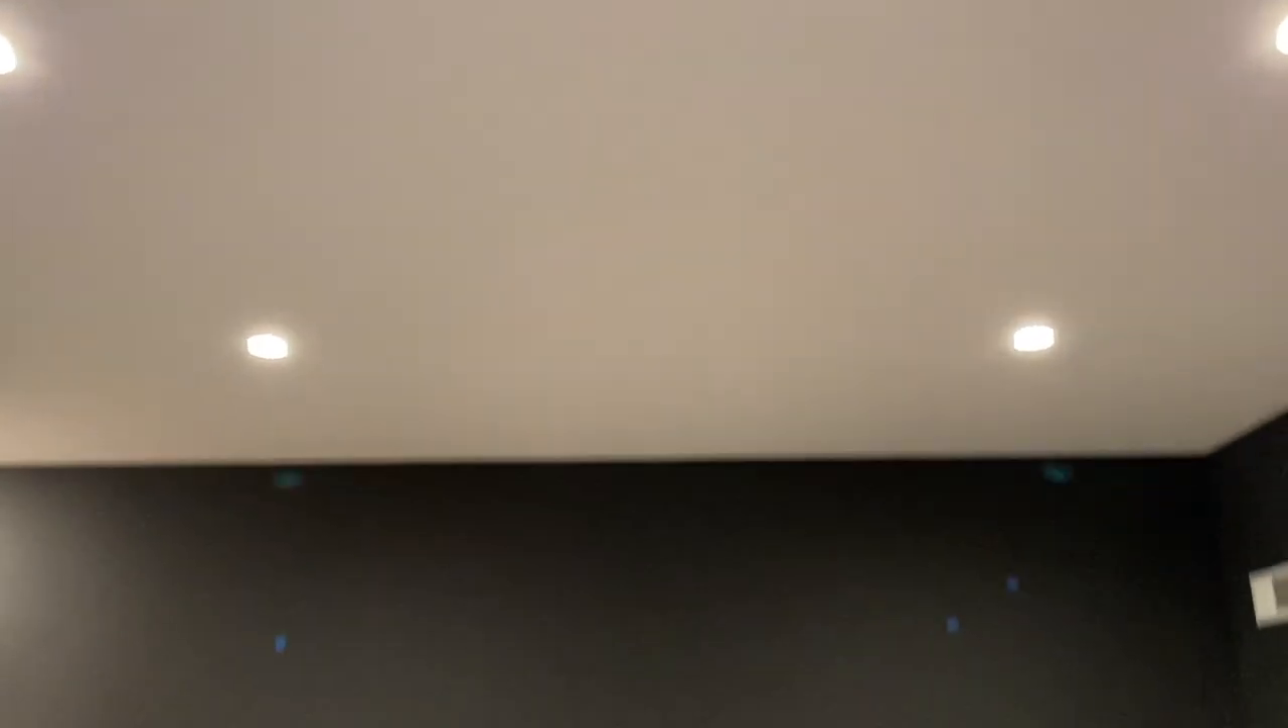Eventually I'm going to be building some soffits and other little surprises but right now we just have some canned lights in the room.